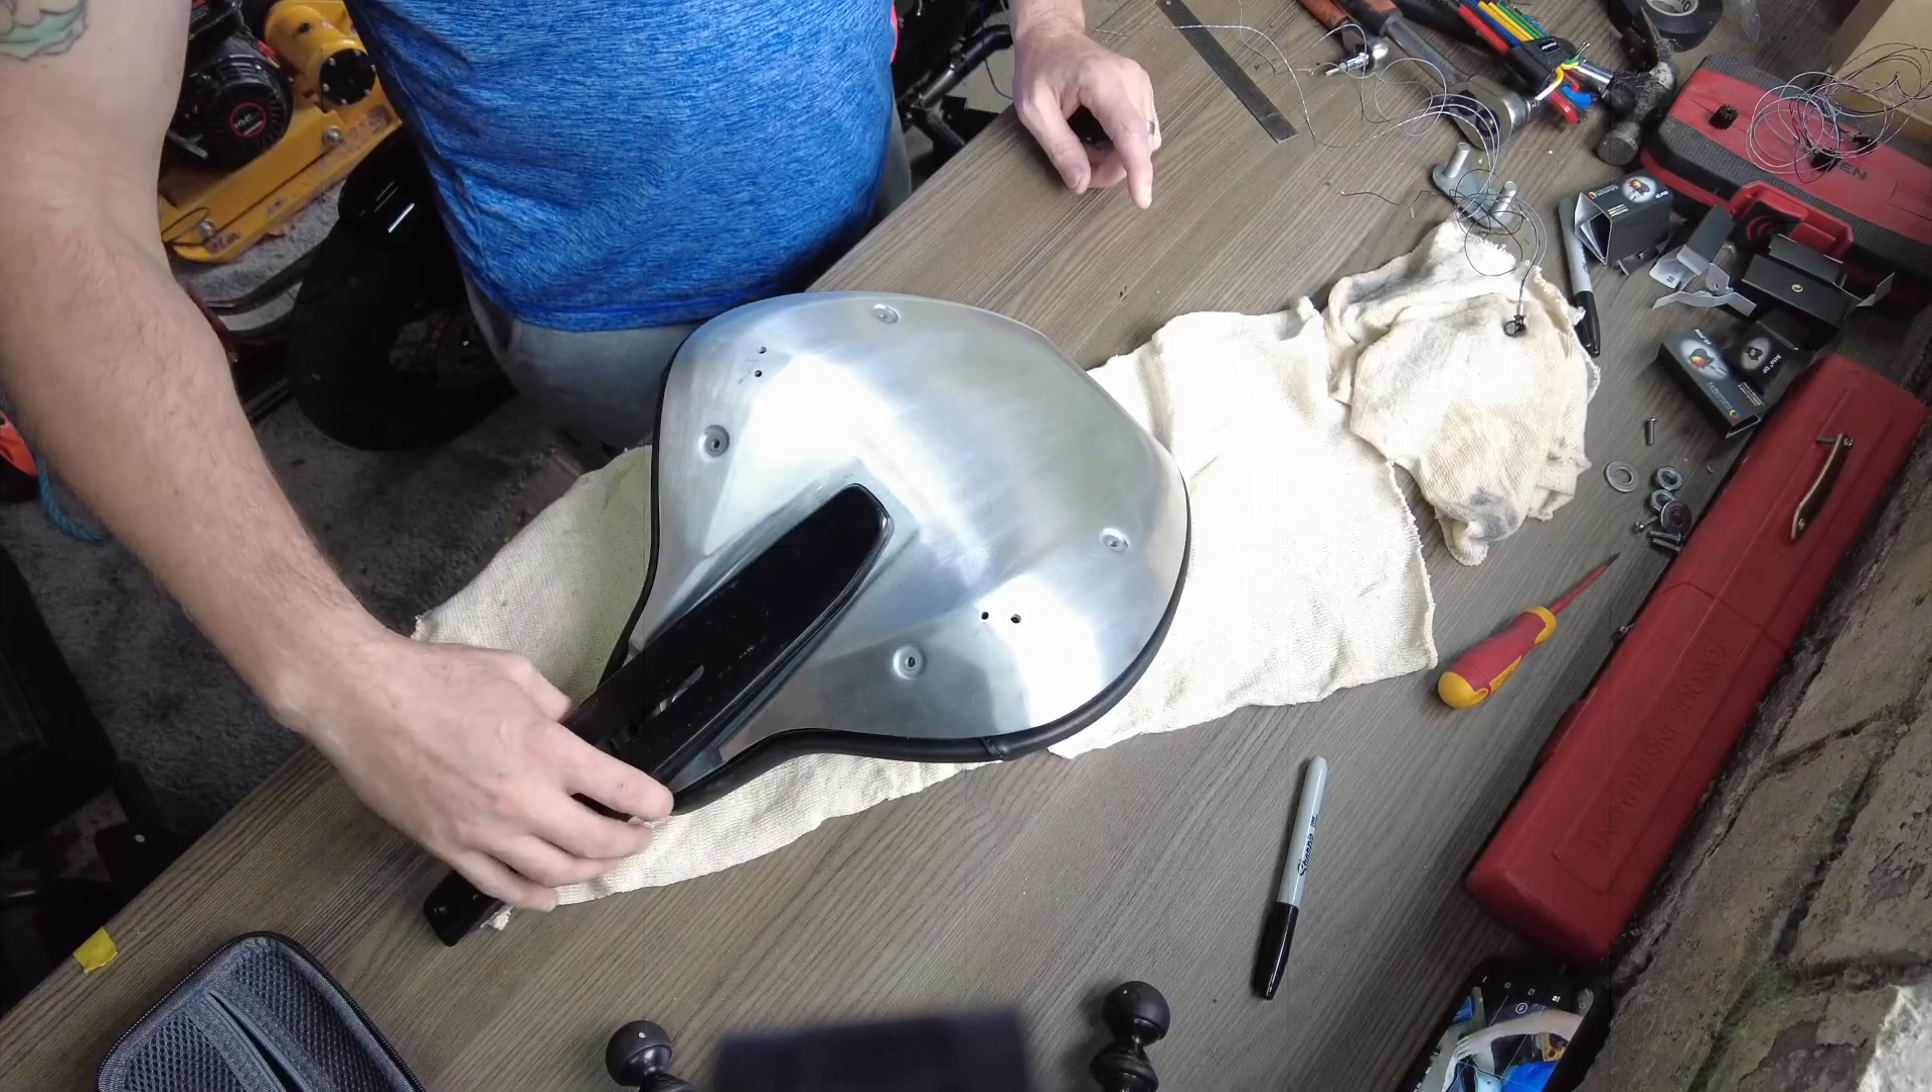So you can see I've already got the seat seat off um and disassembled.